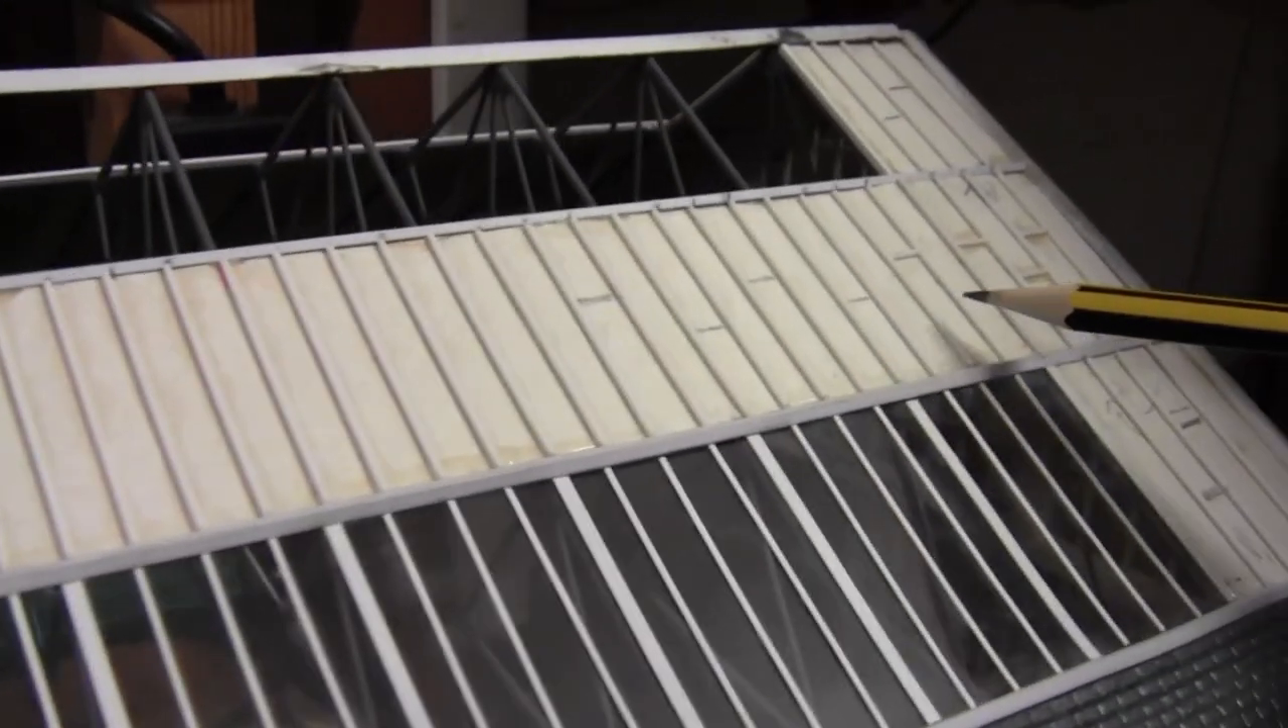The progress so far is I have now made a start on the cladding using some 0 .8 round plastic strip and rodding to create a detail on the cladding as well as I'm going along.